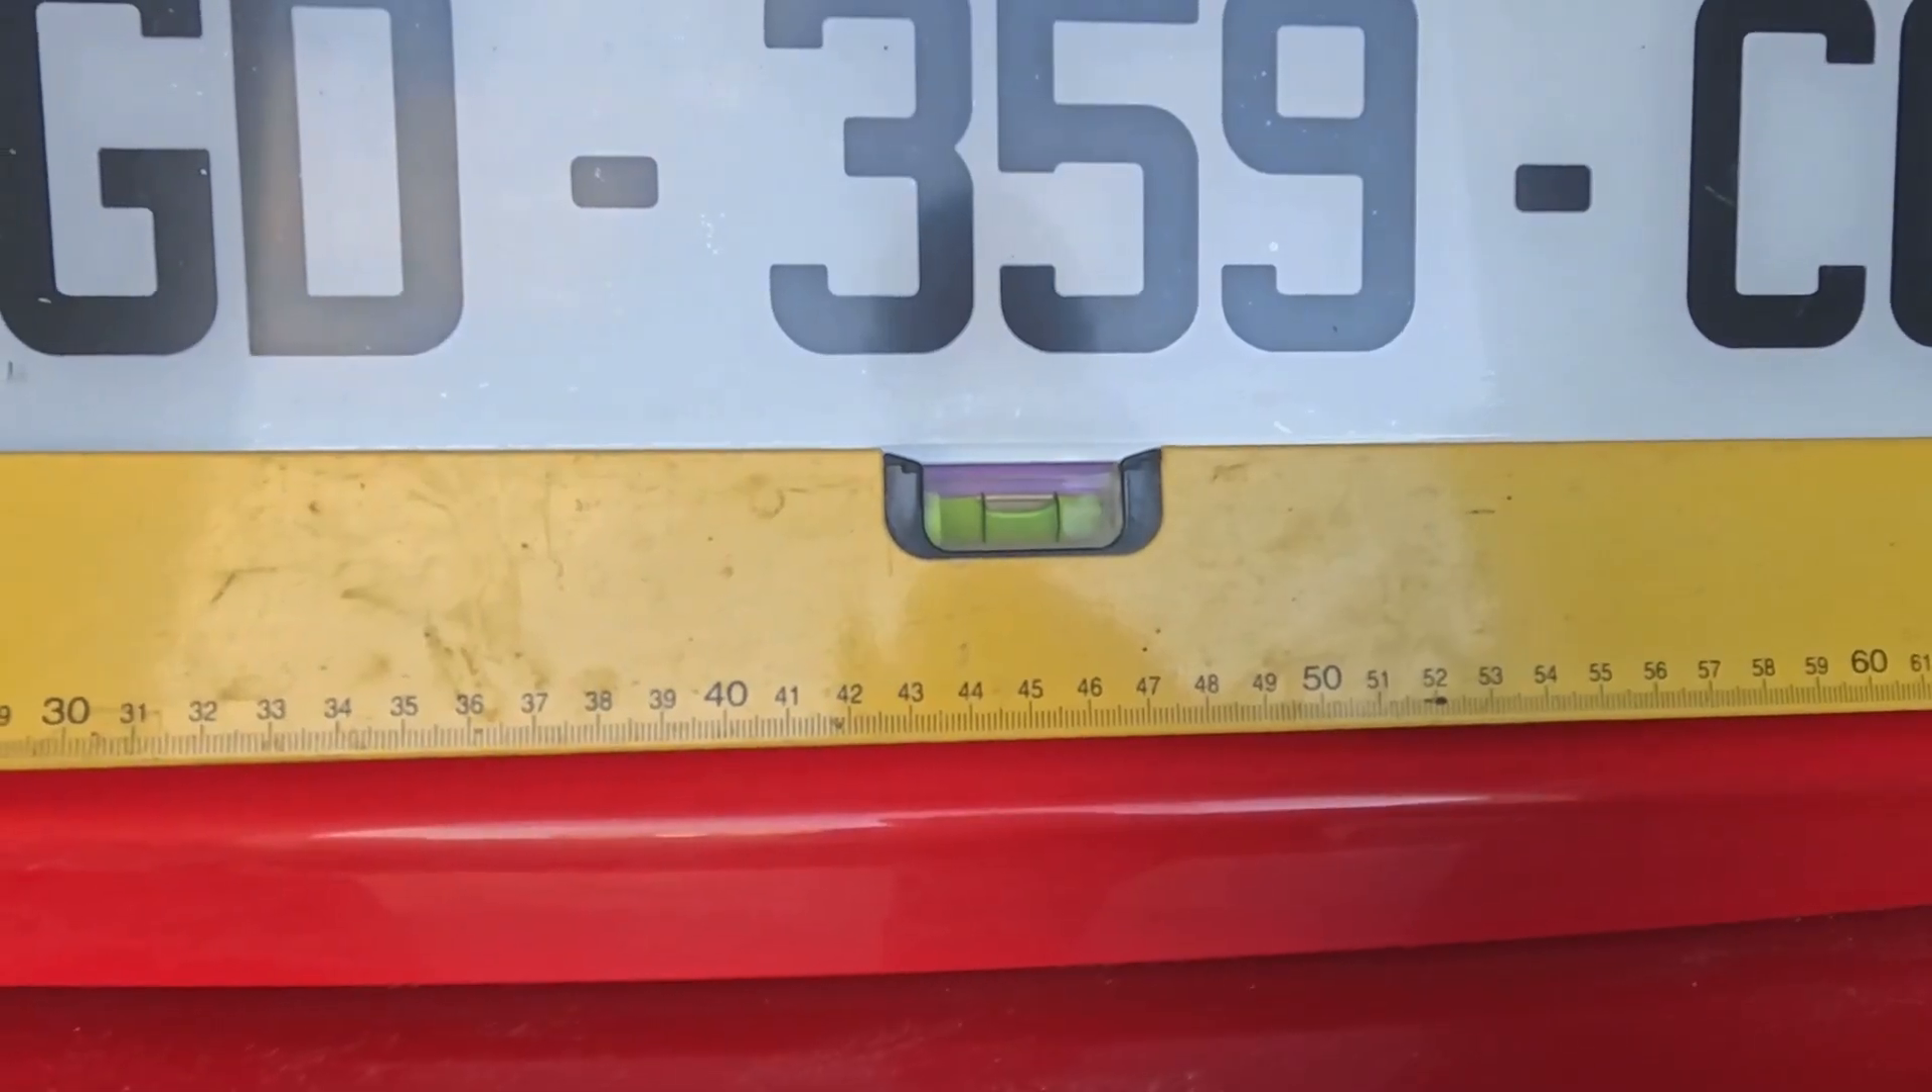The spirit level is on there it's touching the bottom of the plate.